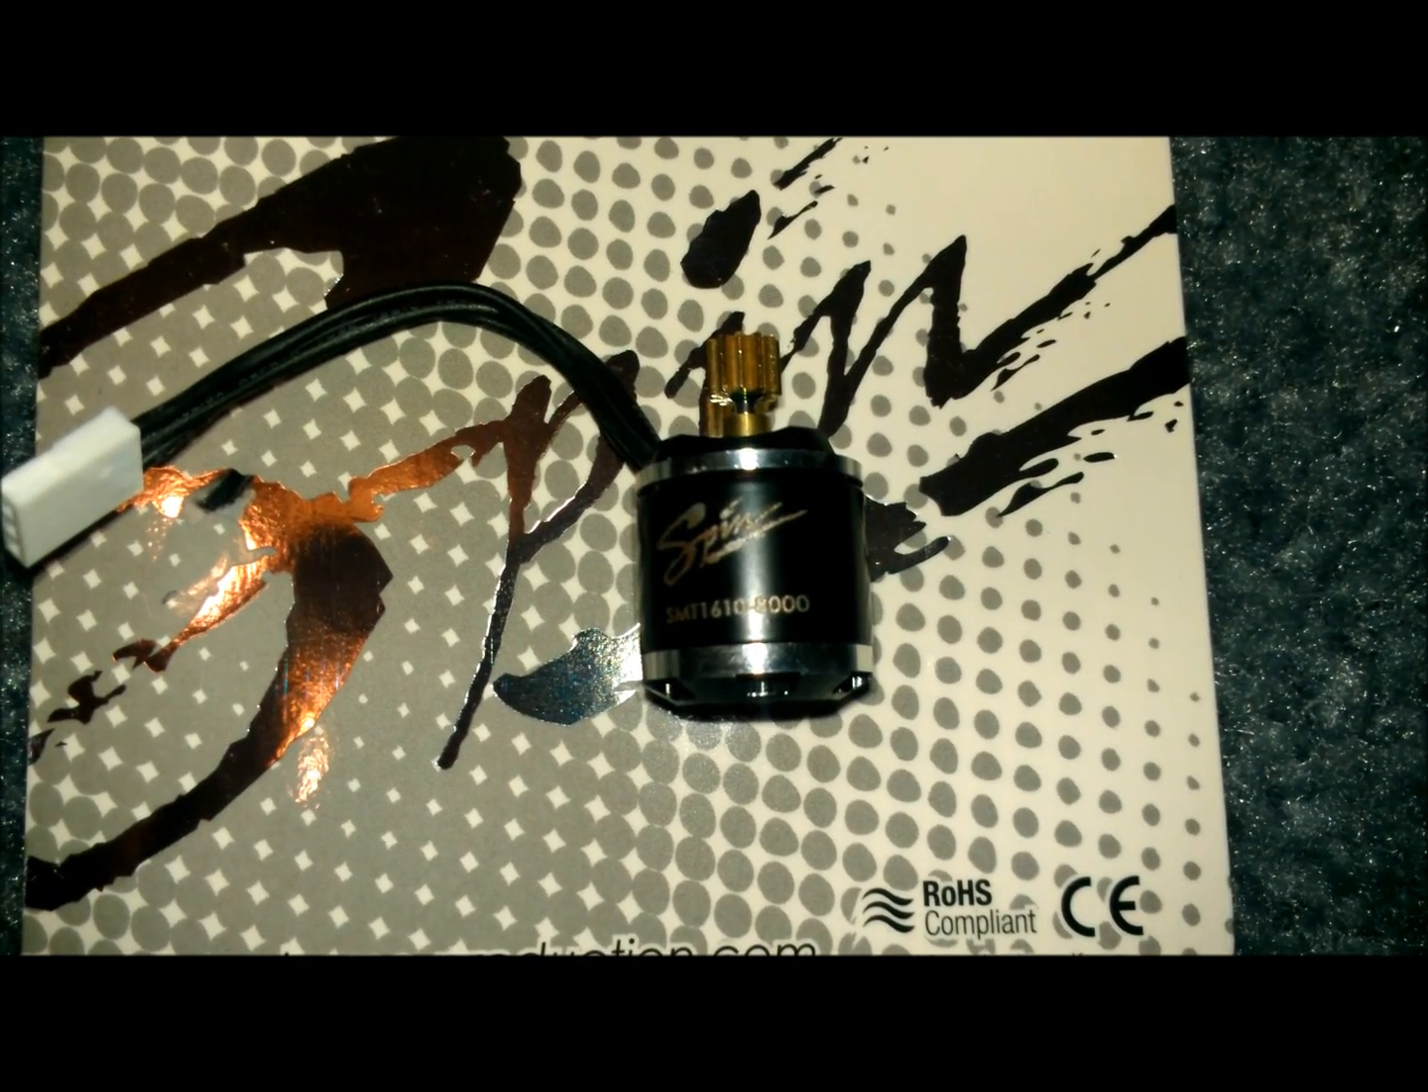Okay, so now I have the pinion installed onto the motor shaft.